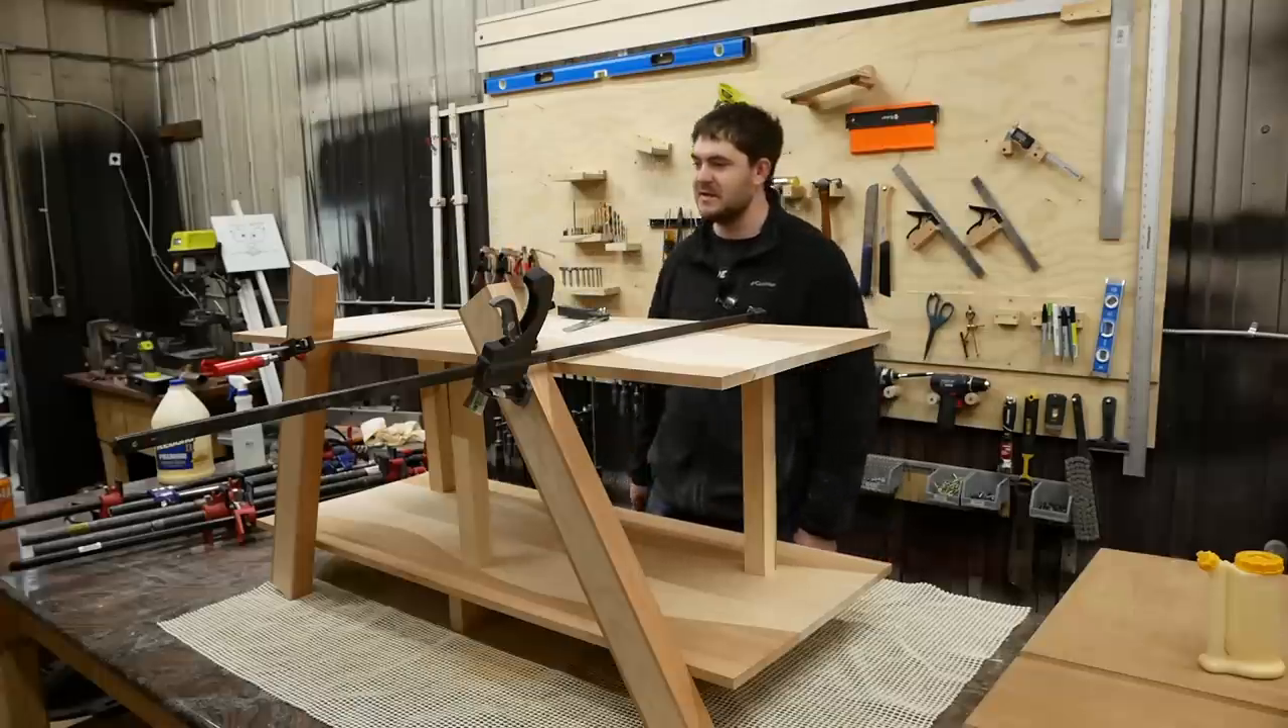I've got two of the legs clamped on so I can get the angle visualized, and that's the angle I'm going with.